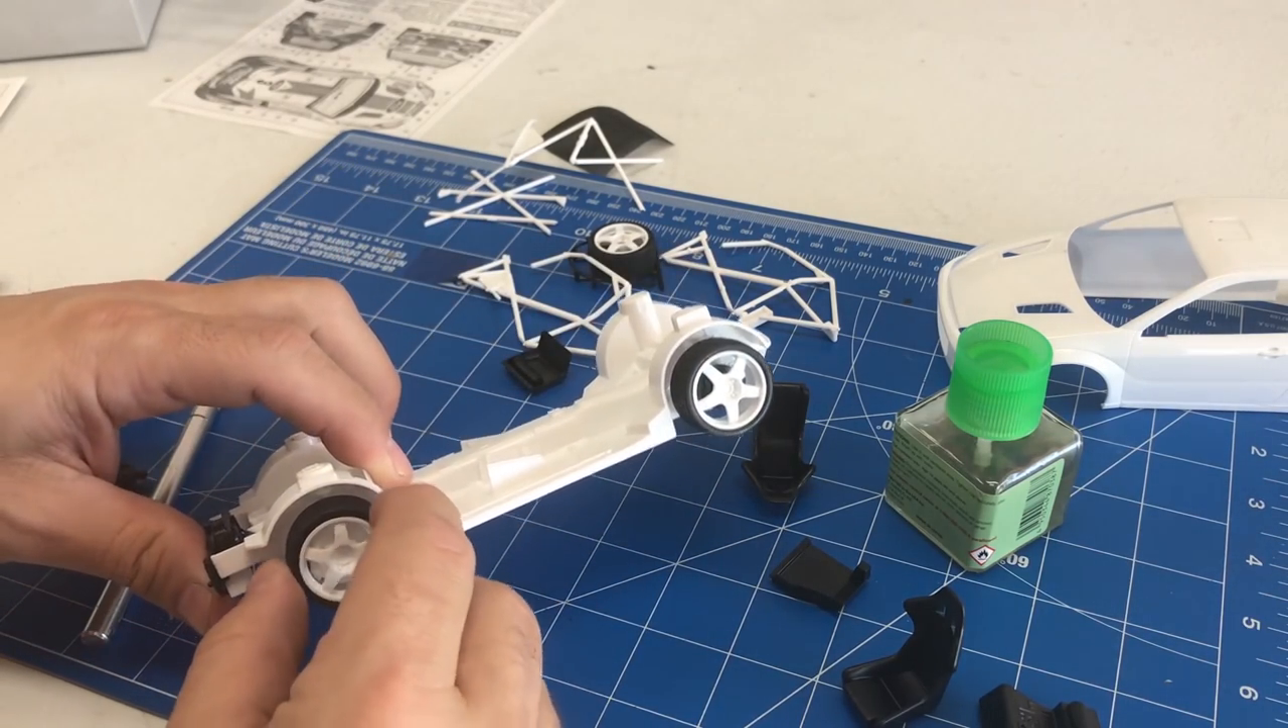So, we have the, the whole lower chassis assembled right now.